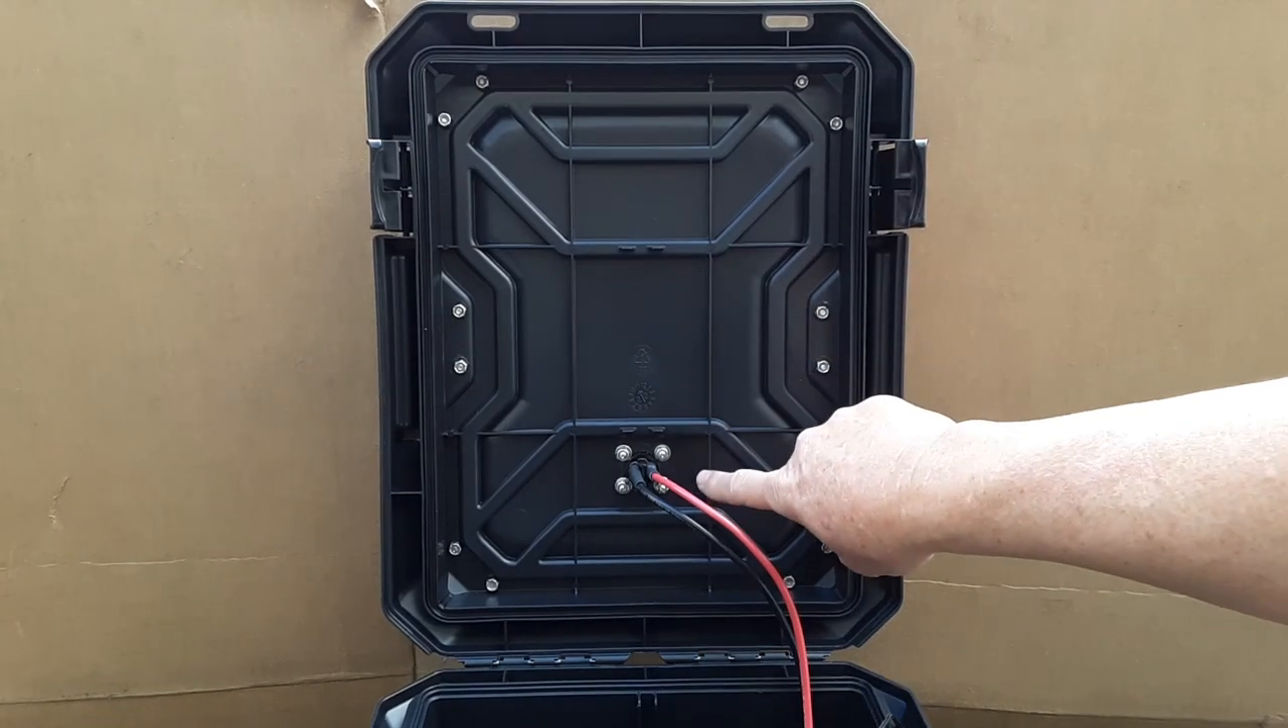You can see on the corner here and in the center and on the corner I have my bolts in there as well as the connection for the trolling motor plug.